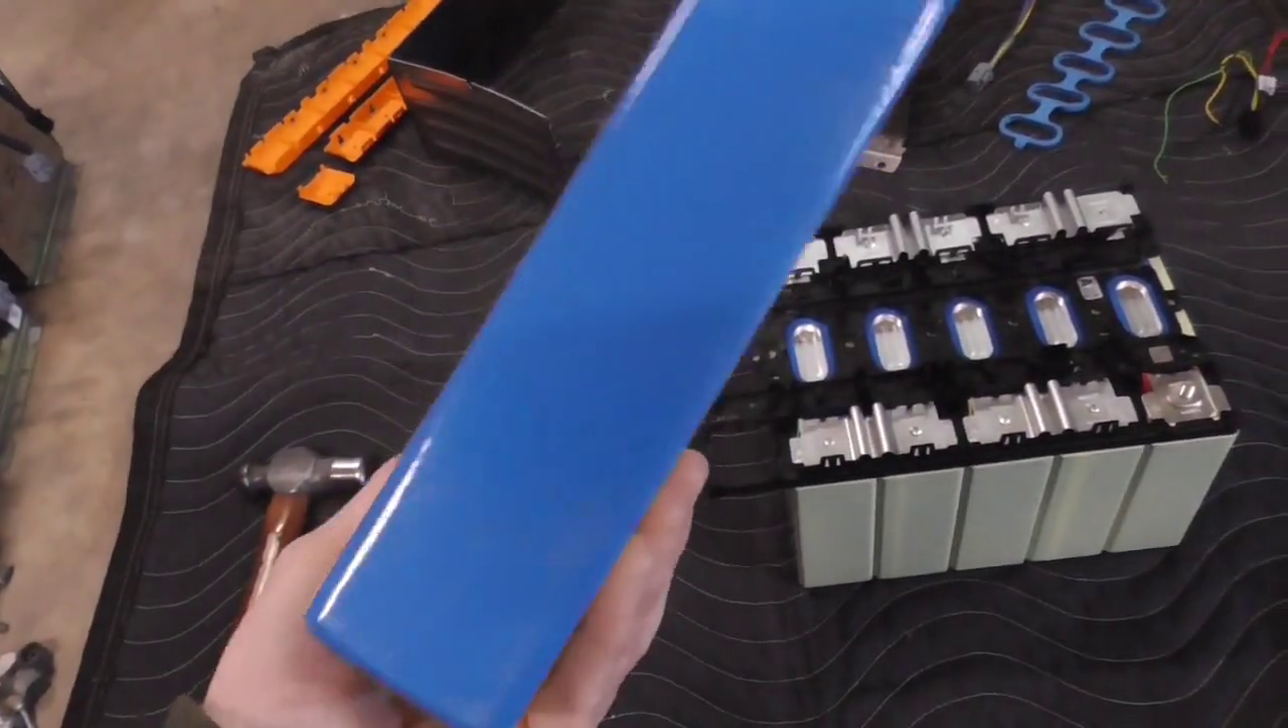That's our Samsung SDI cell fully separated from the pack now.